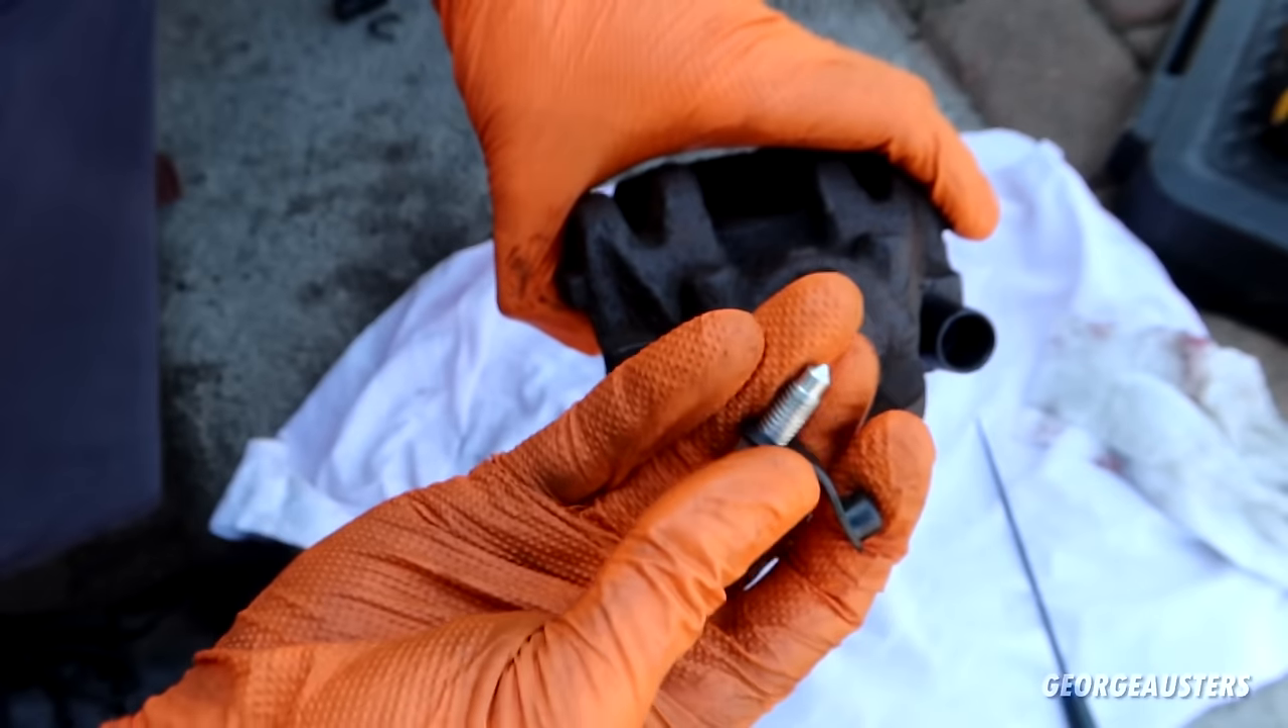But now what's left to do is install the bleeder screw.